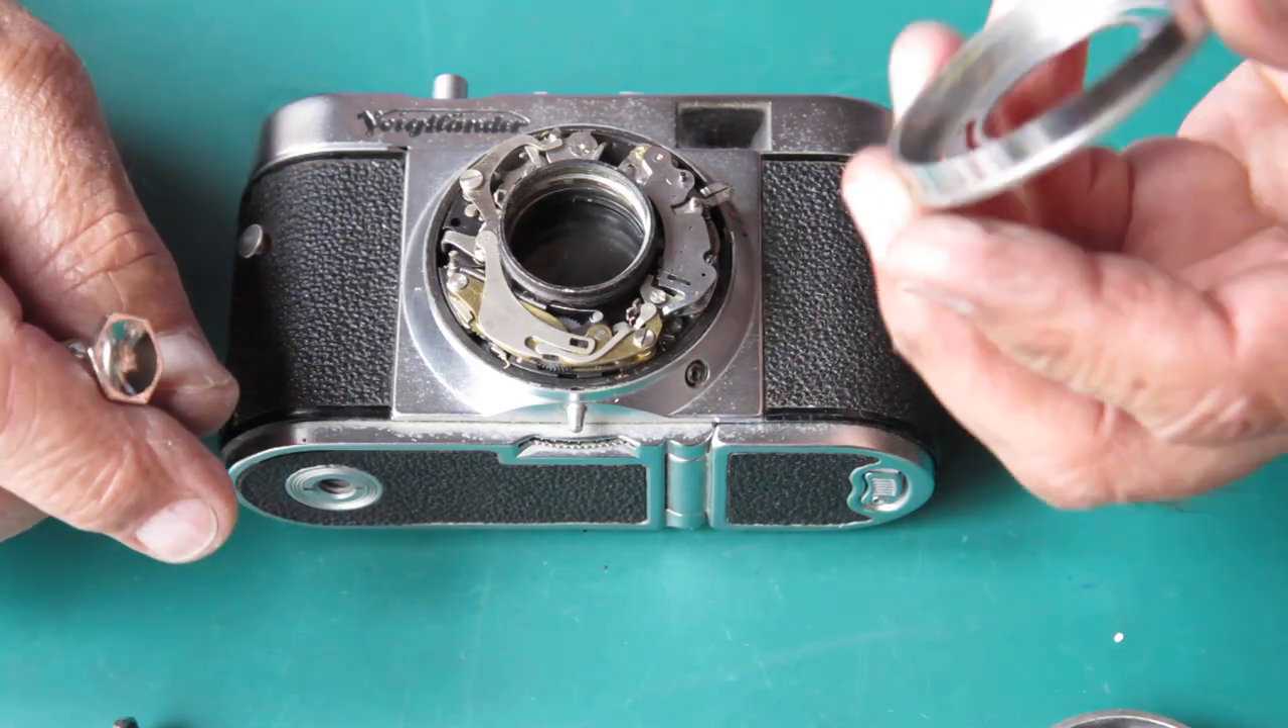Here you can see all the works are completely exposed on that mechanism plate.